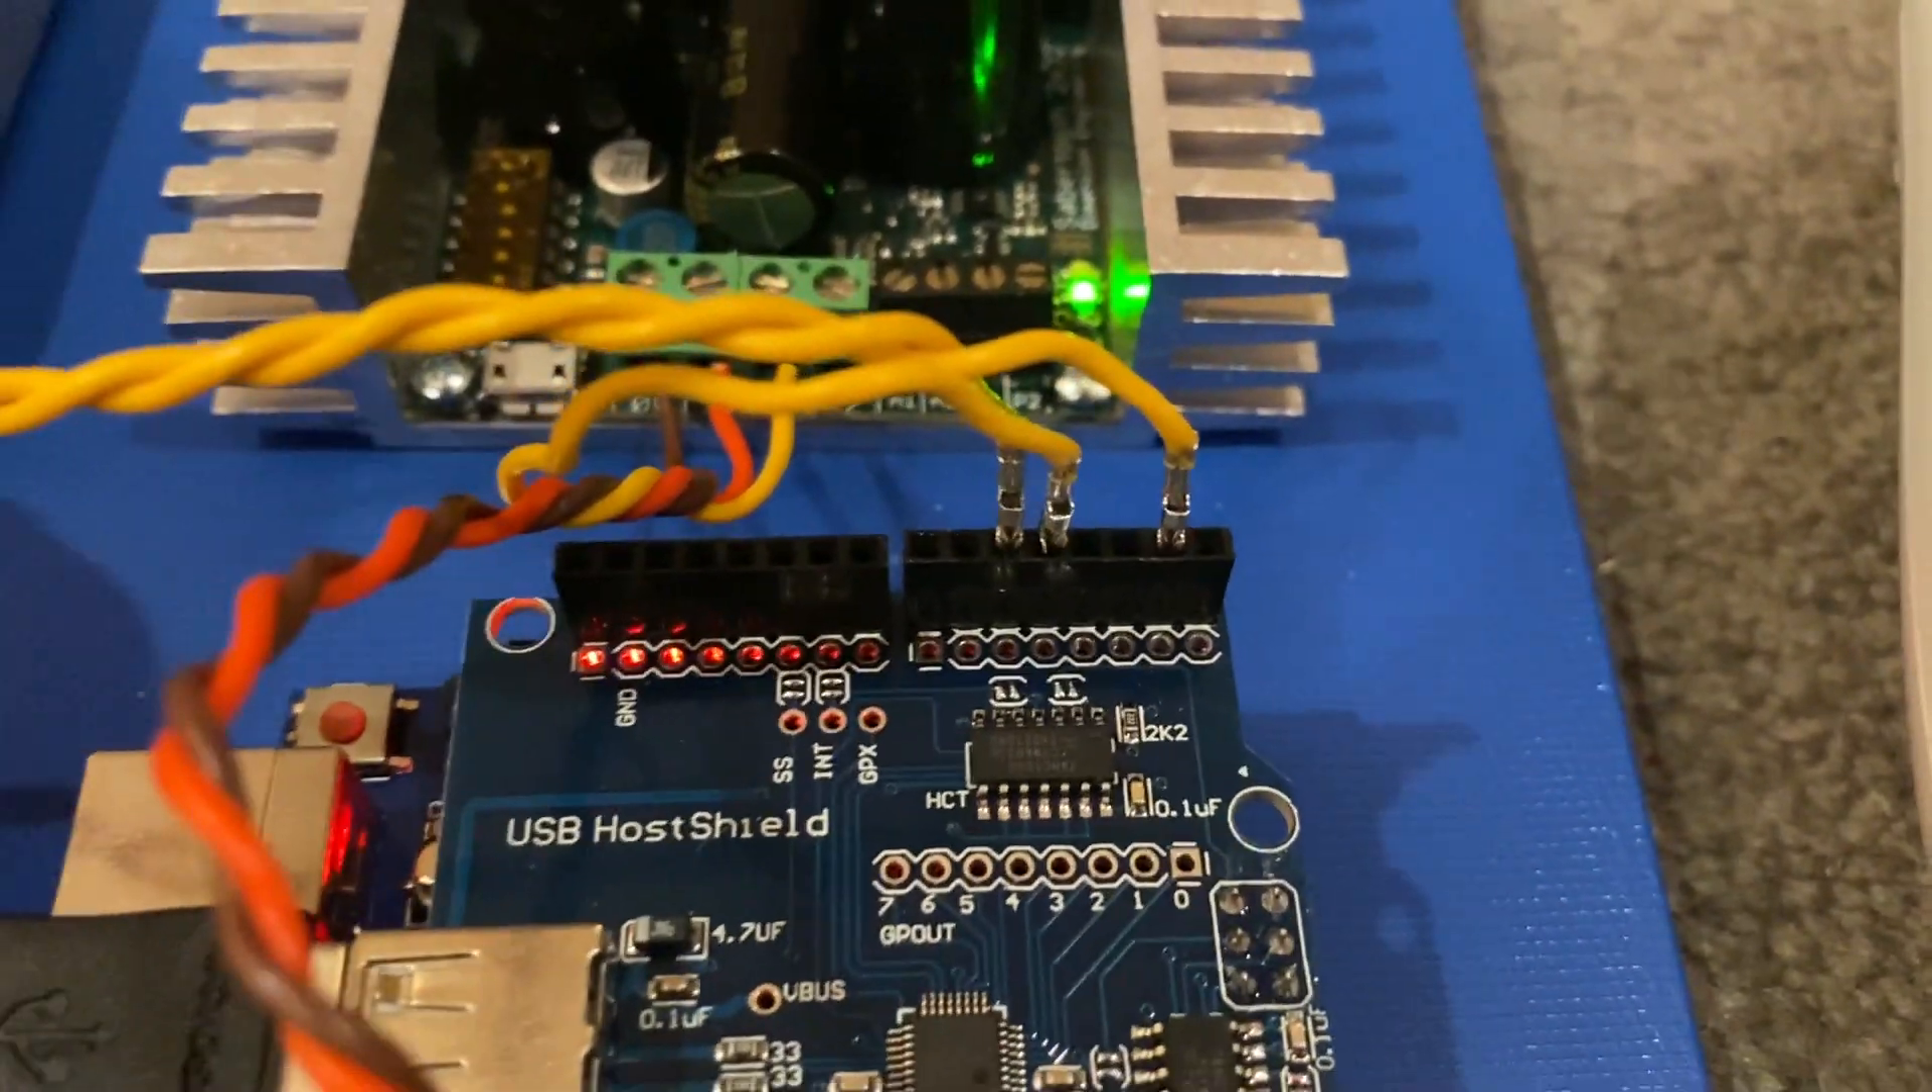I haven't put the plastic shroud on the pins yet.